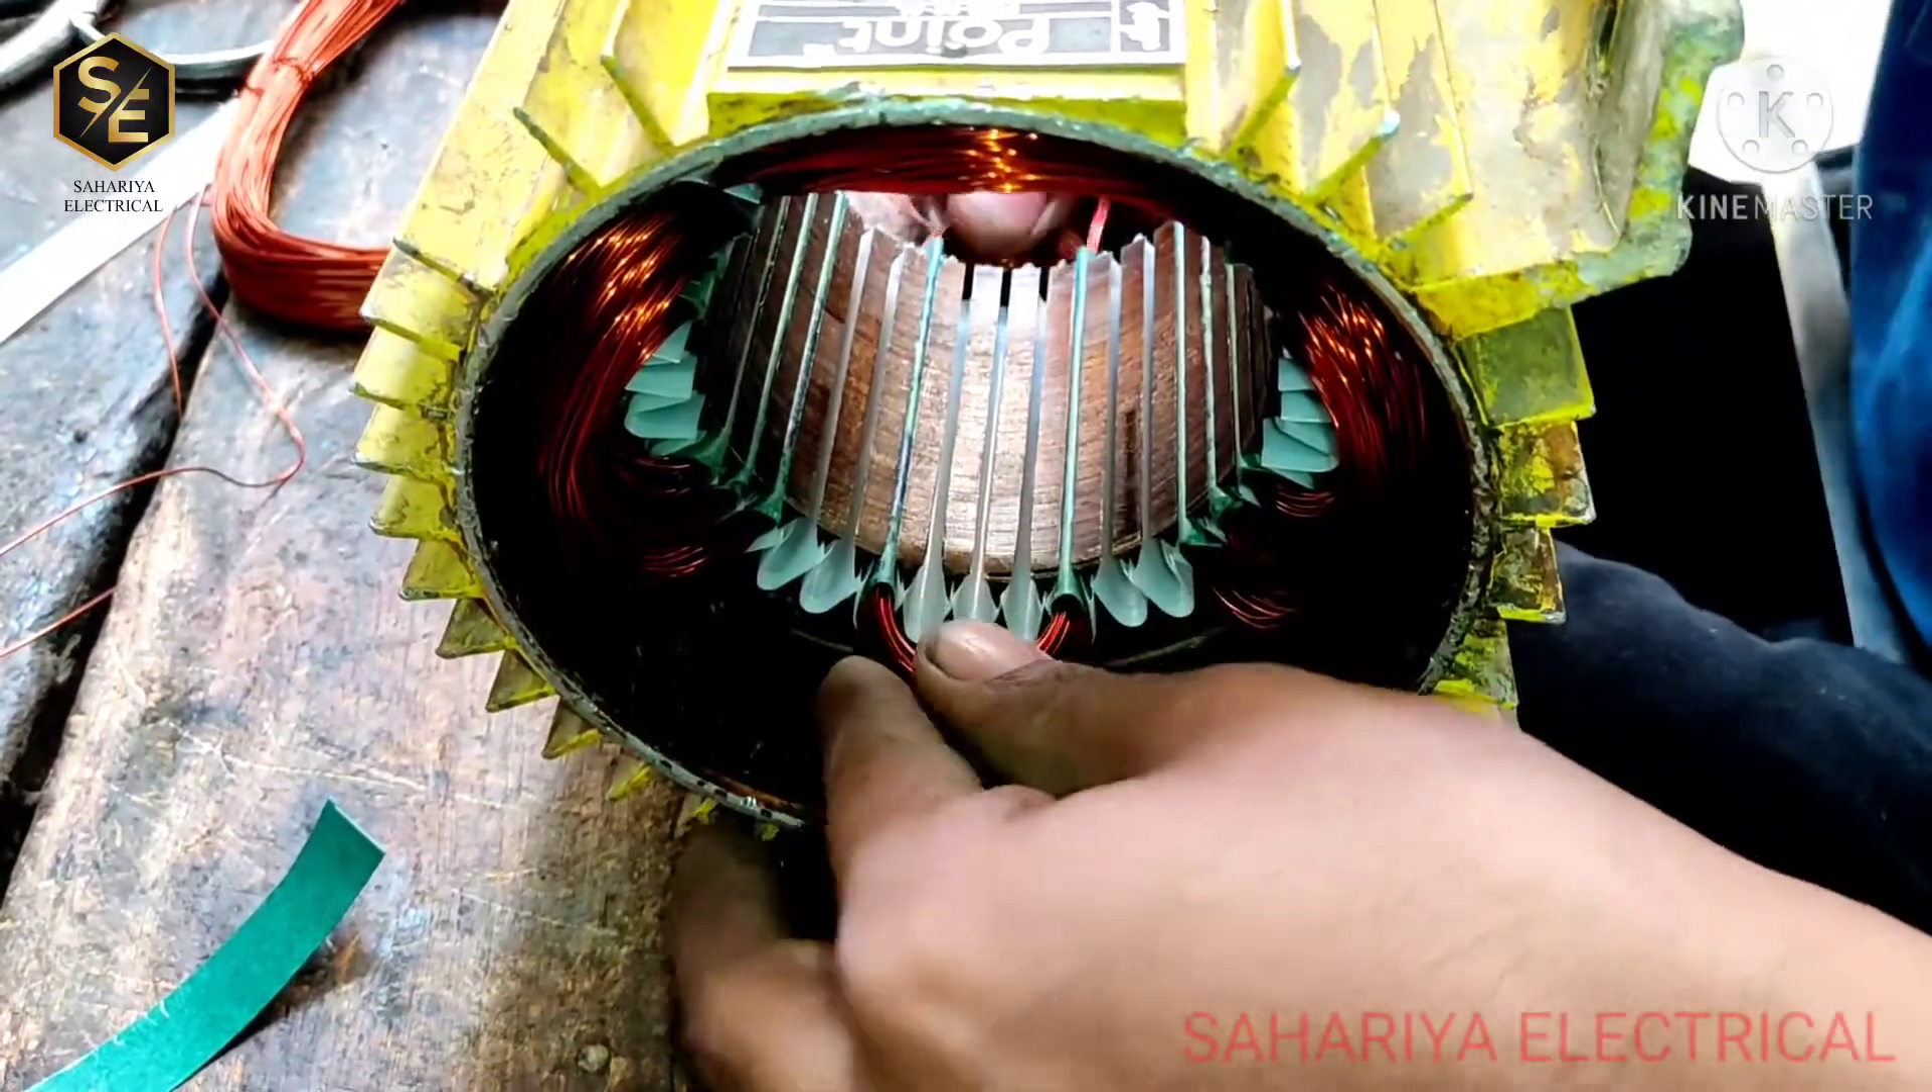यह देख लेजिए पेपर हमारा डल चुका है।